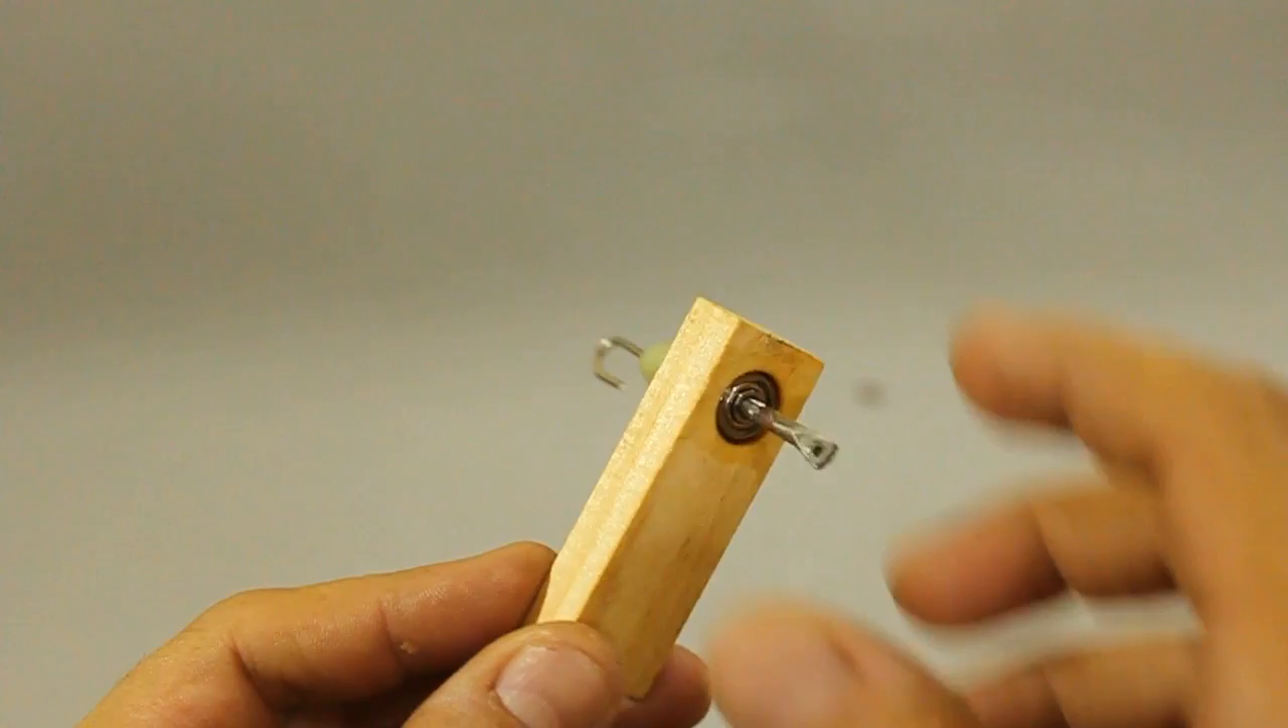The ball bearing is in place and I added this little hook that I made with a paper clip in order to fix the rubber band.